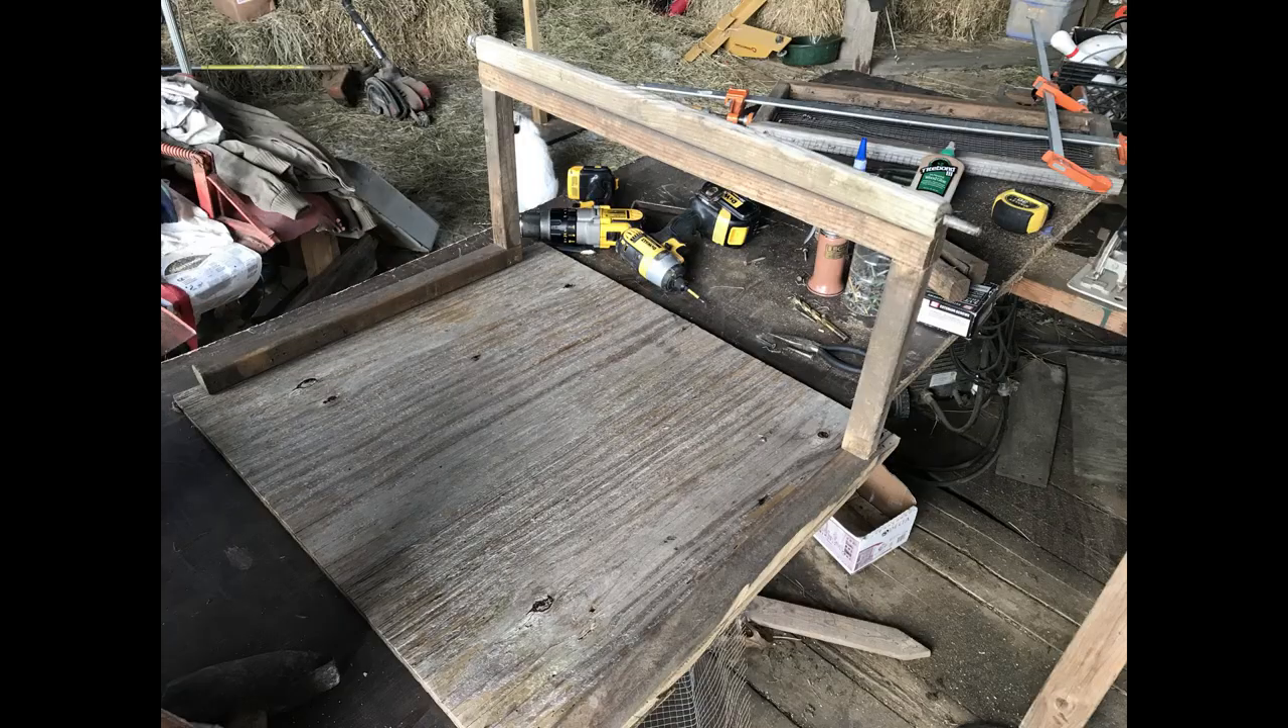I retained the mounting part, attached it to a new plywood base, still scrap, but all one piece, and cut to size this time.